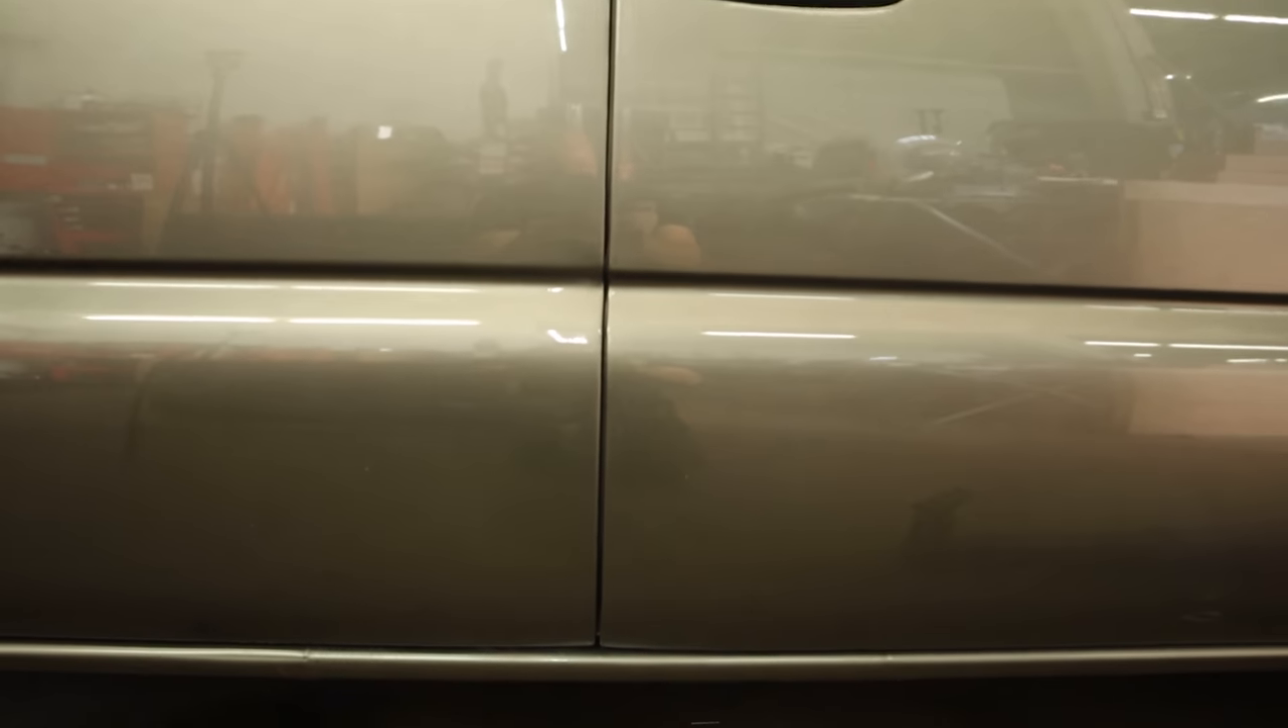And our gaps are looking good now.